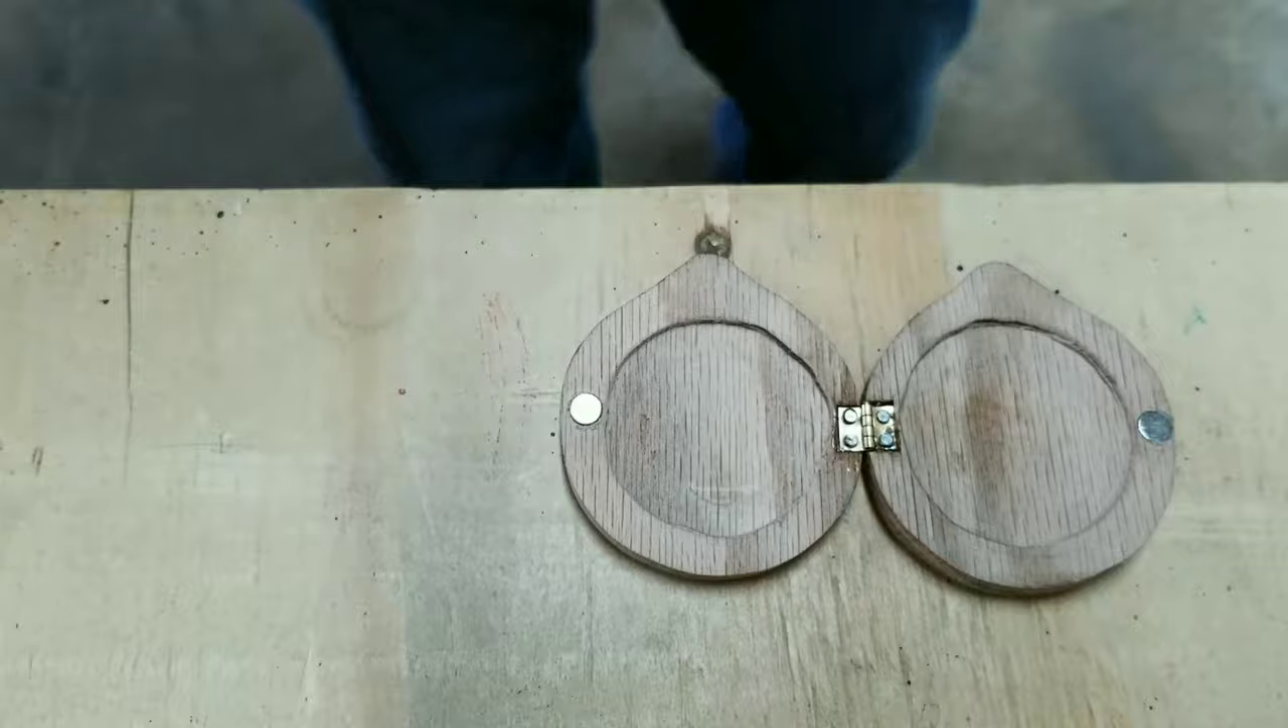Now that both magnets are set into place The locket can stay closed more securely.